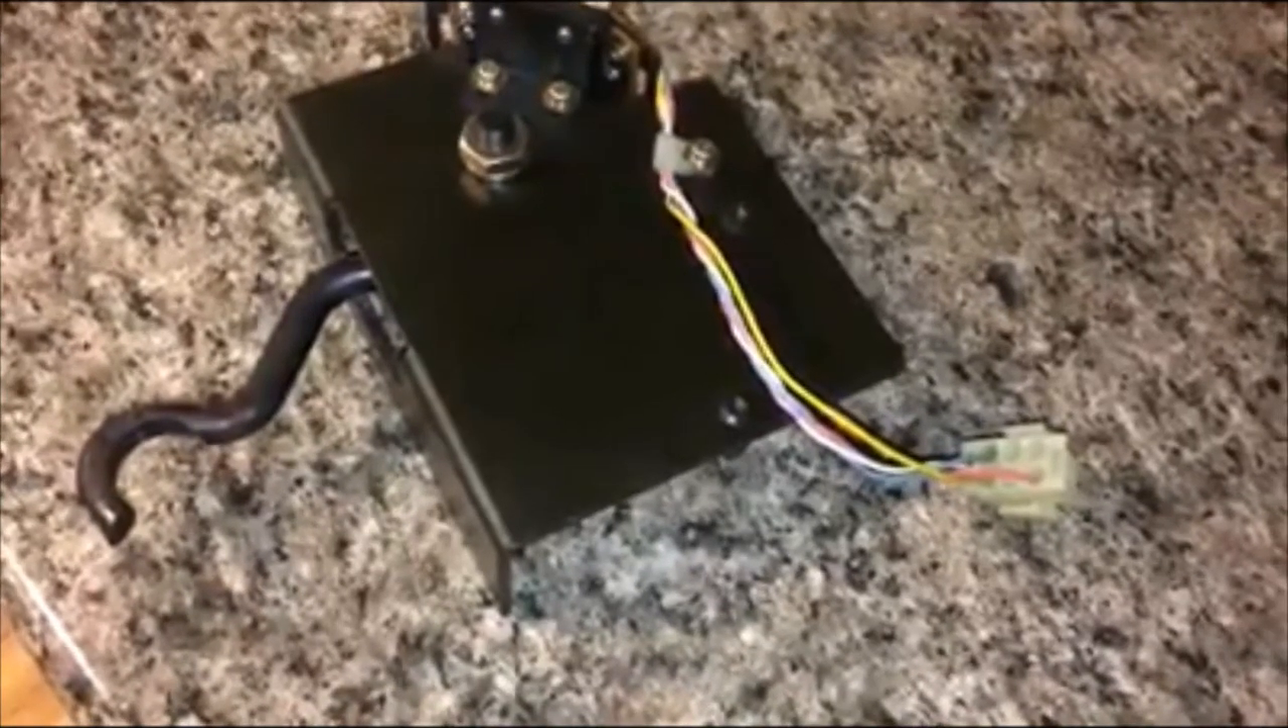Right so i have gotten around to removing the pedal assembly in the sega turbo which there is just the accelerator the gas pedal and it's a very simple assembly.